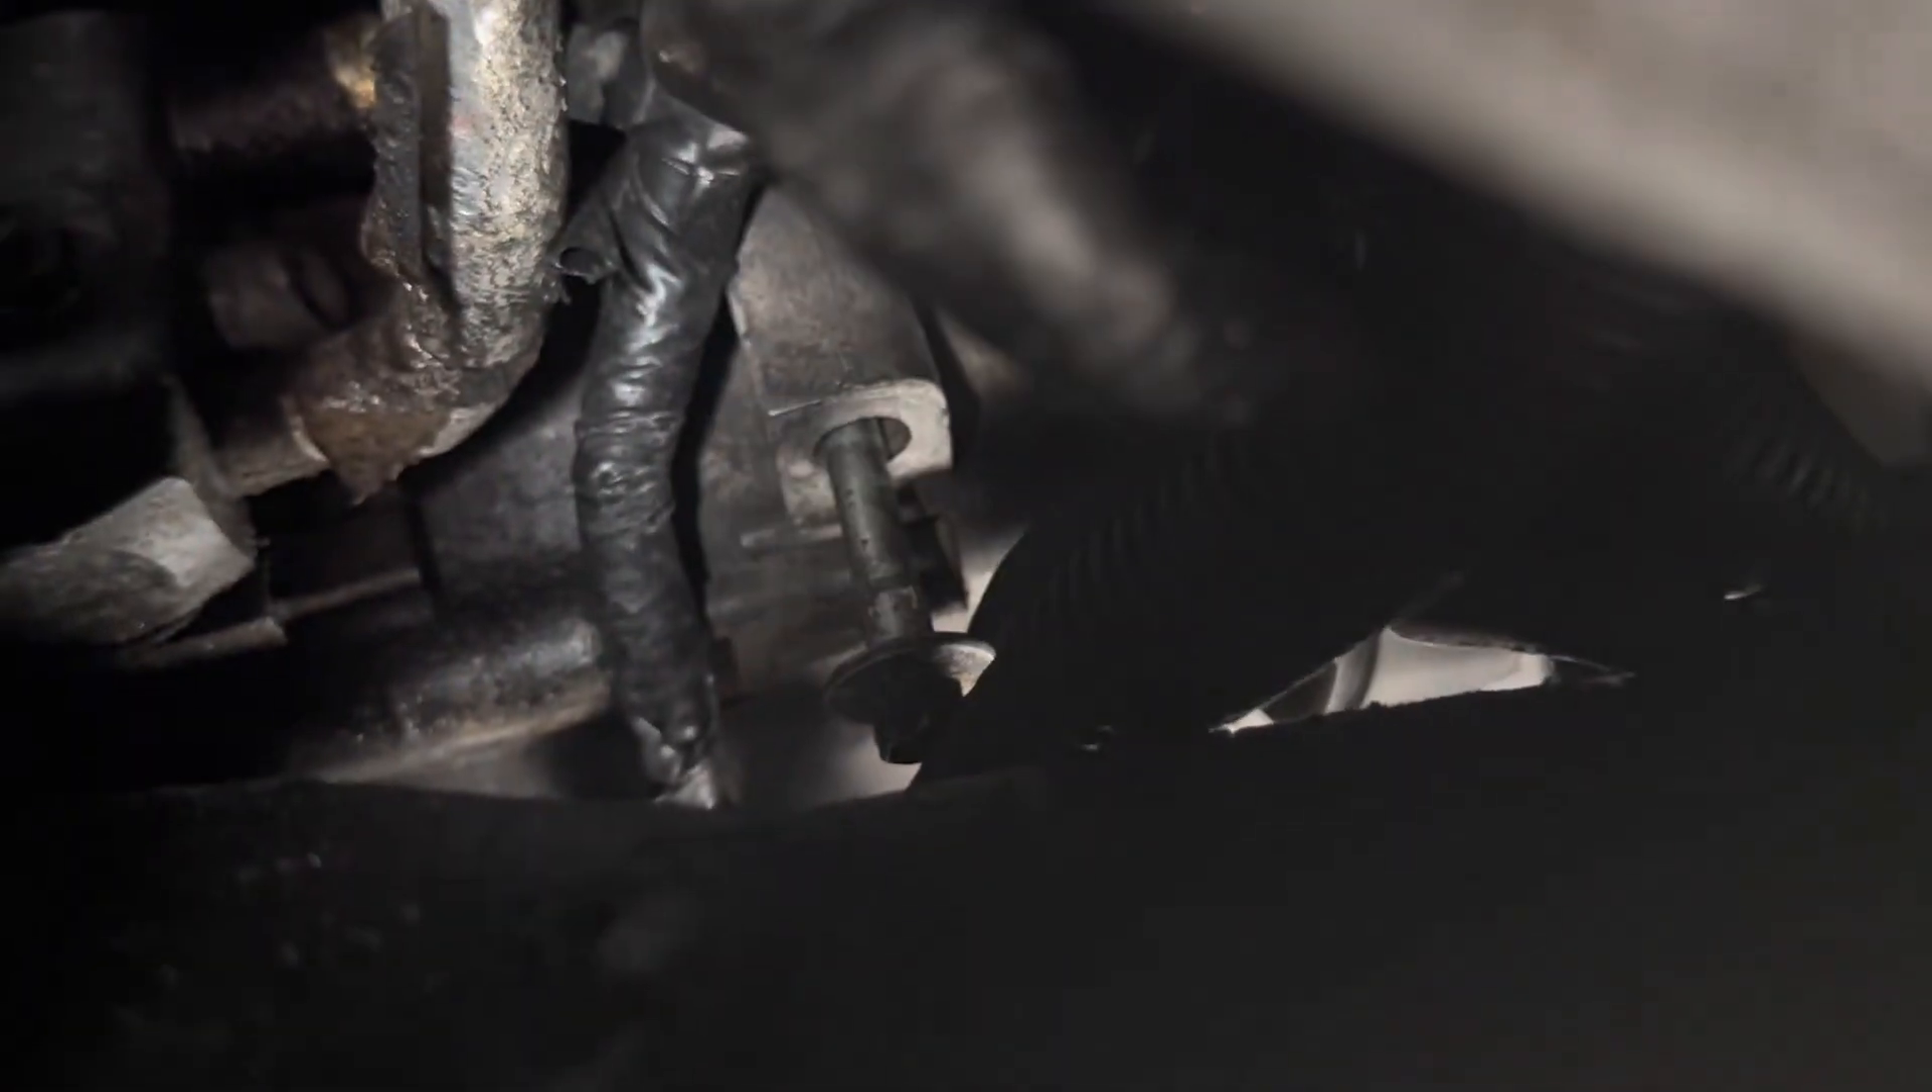Can you see that bolt hanging out right there? Yeah. That shouldn't be hanging out.